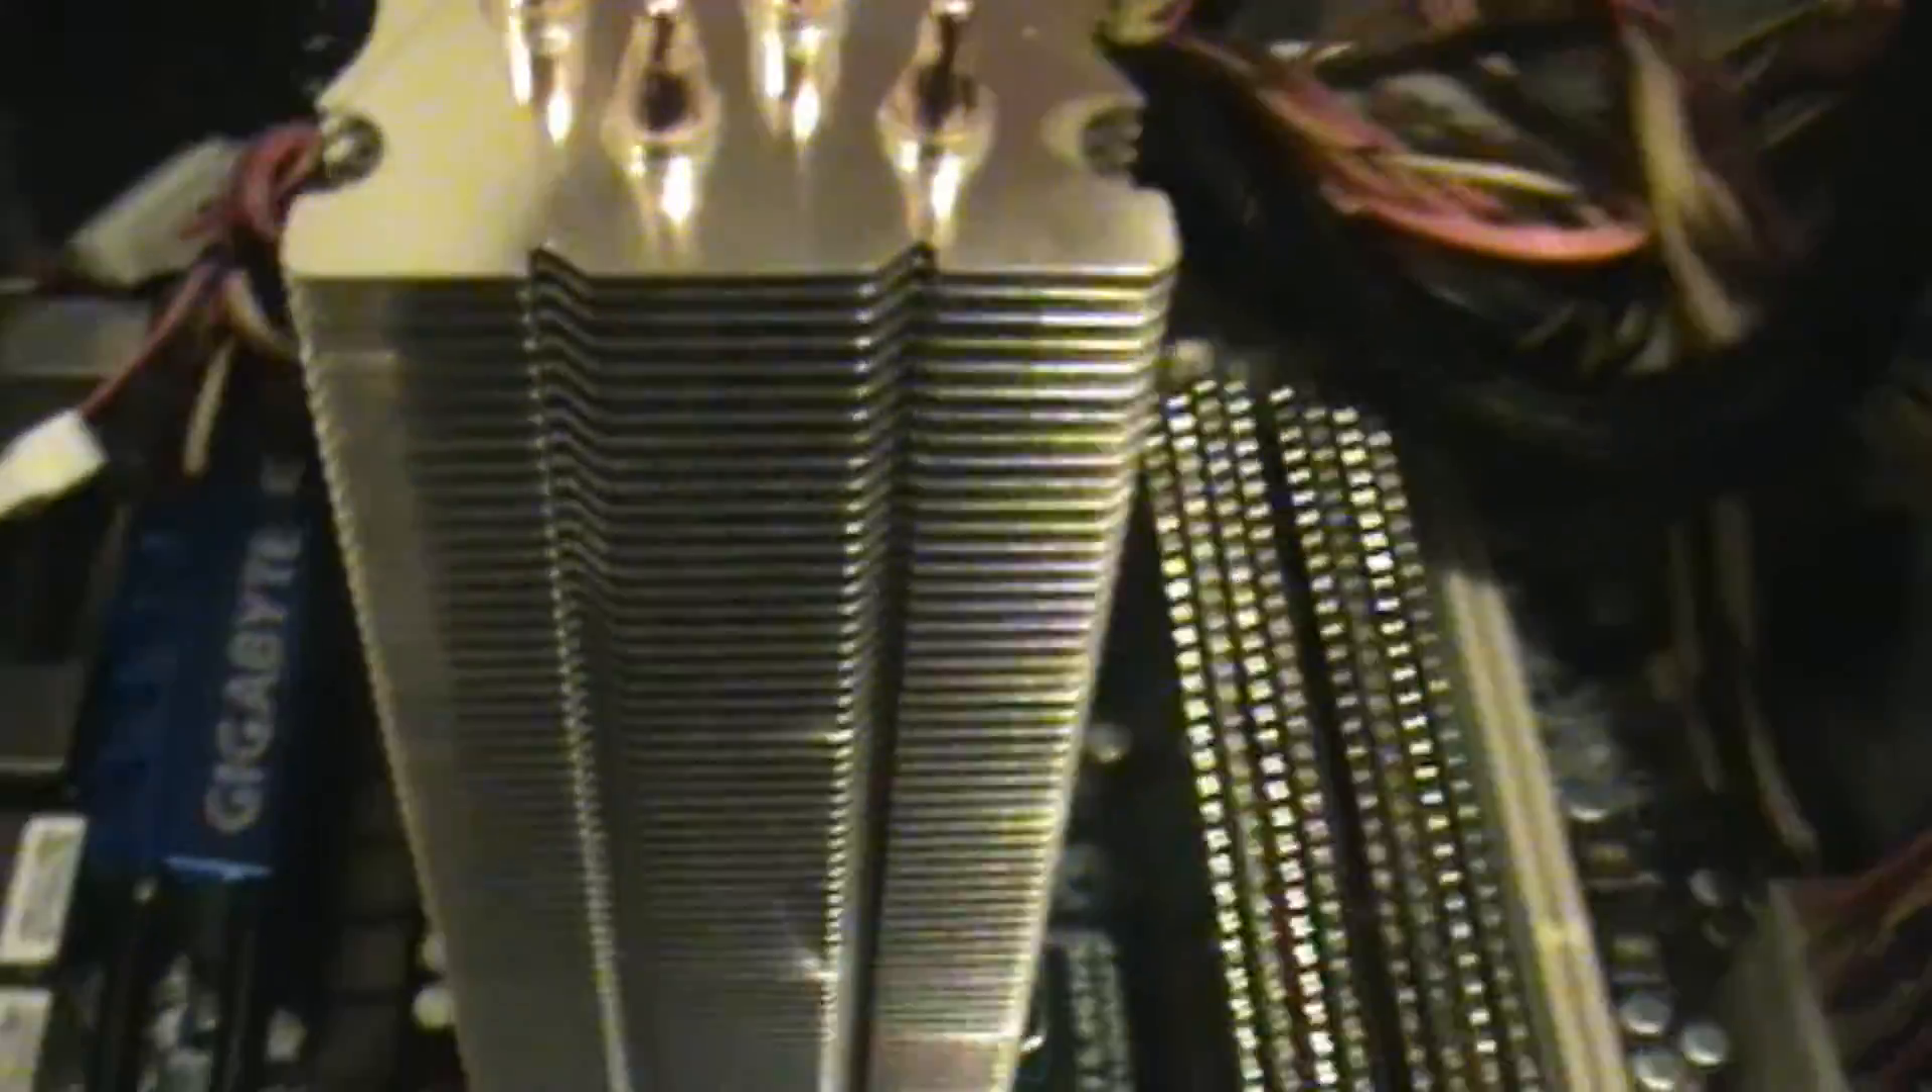As you can see, the fan is missing, and our work here is not done.